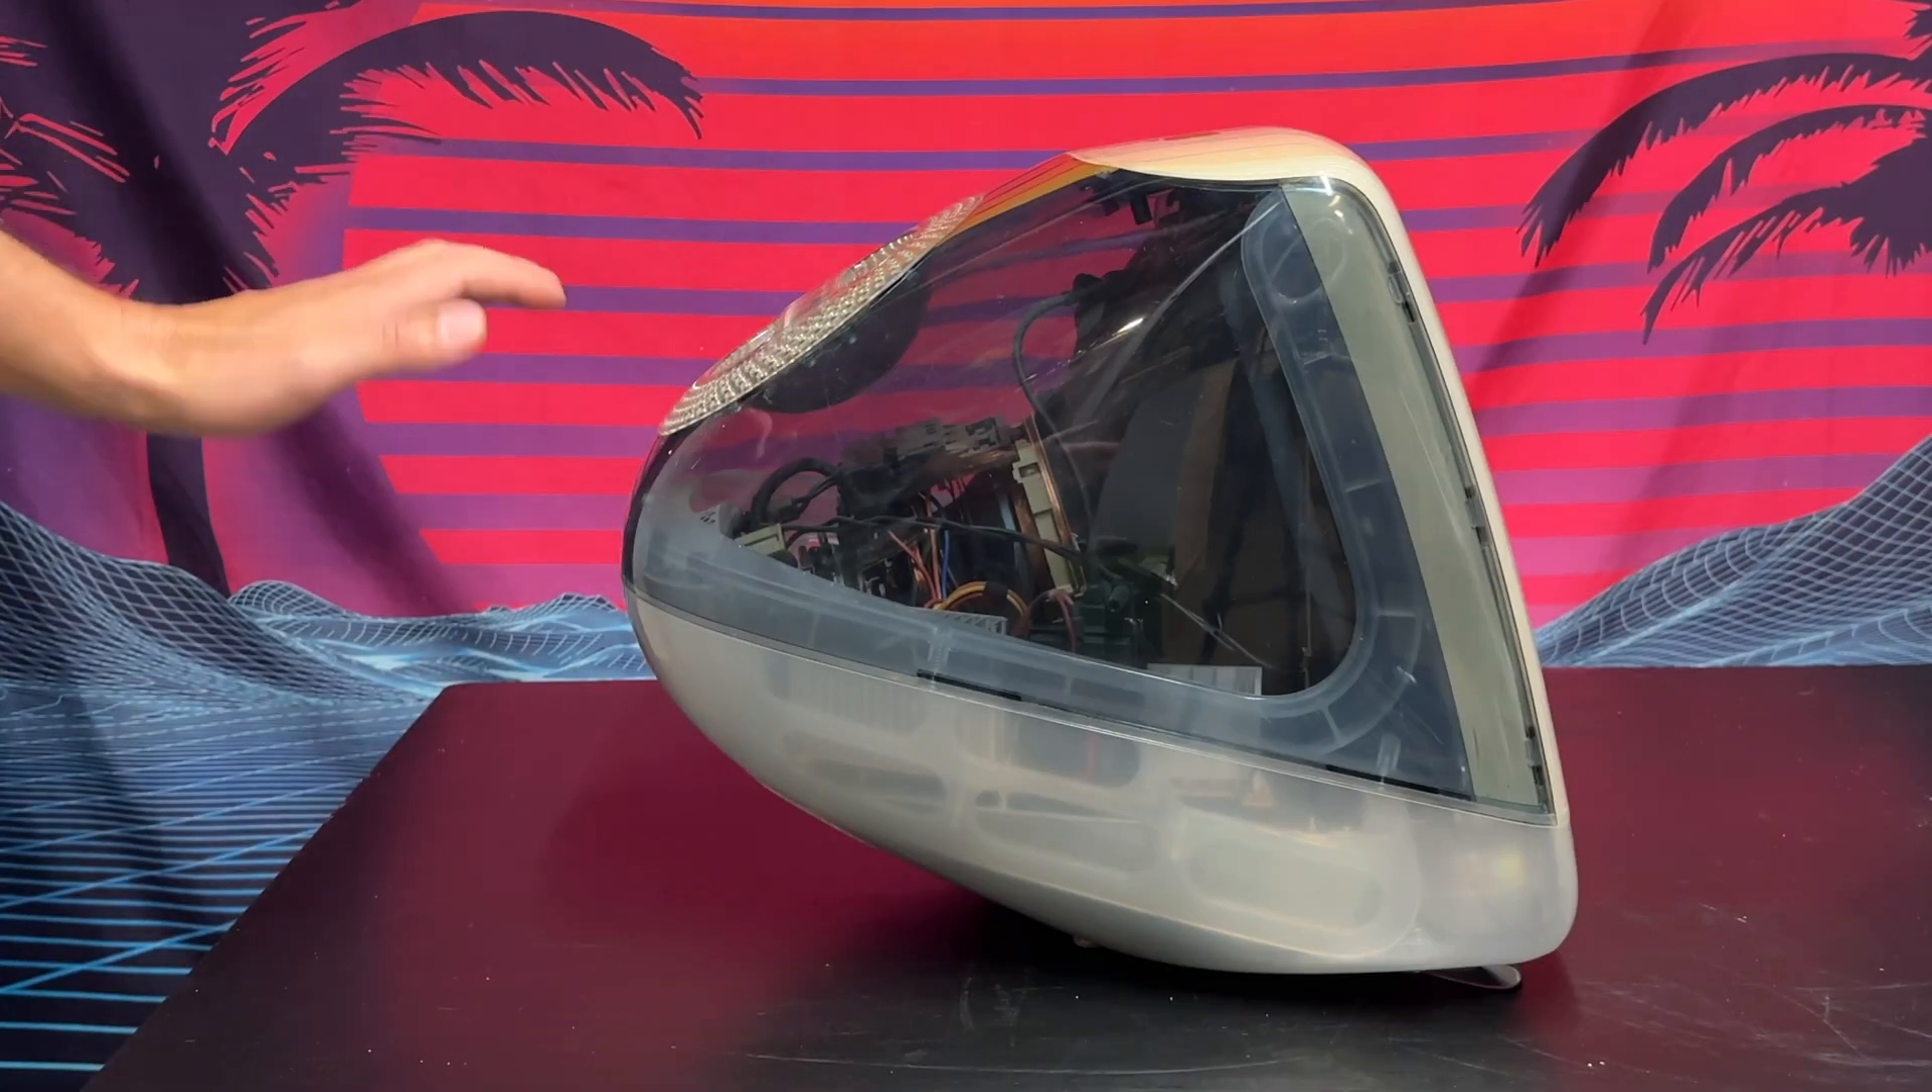All right, so we have that casing reinstalled.